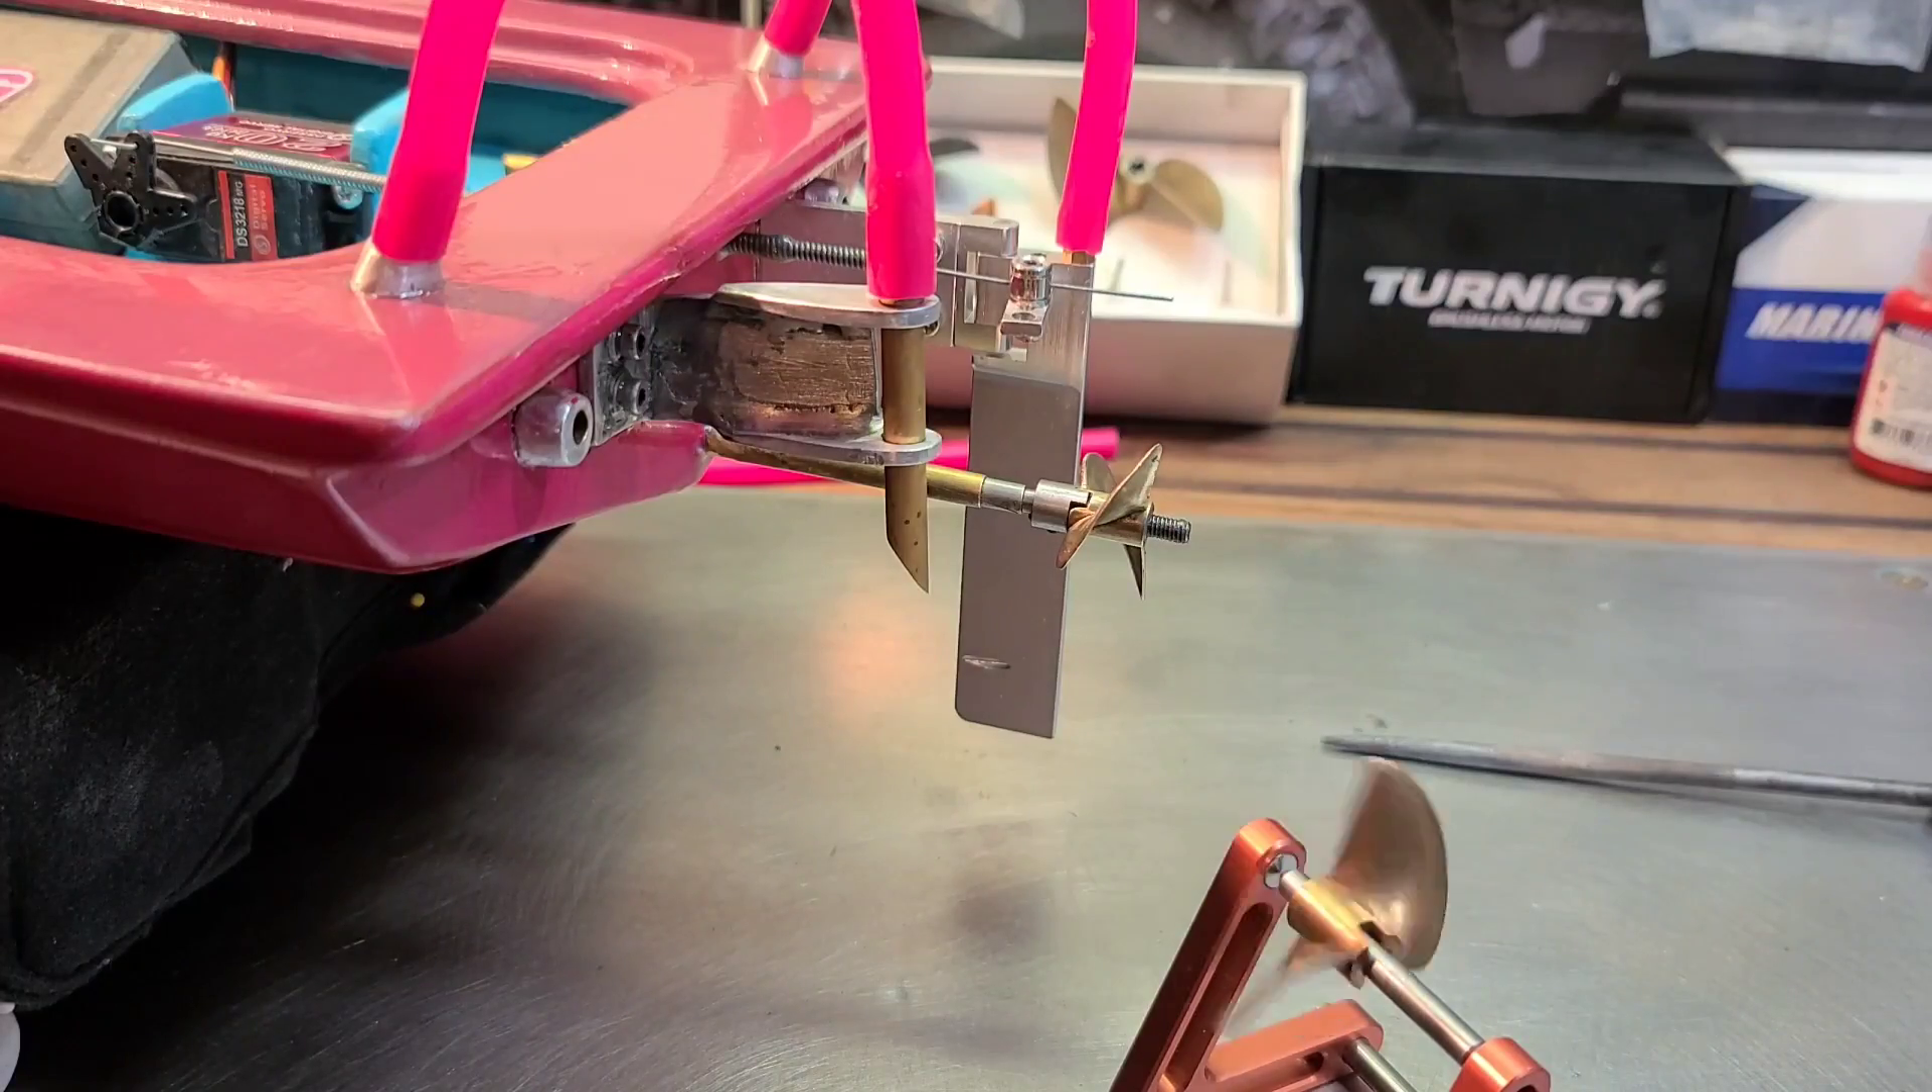So now we have our drive dog. Our propeller is on.